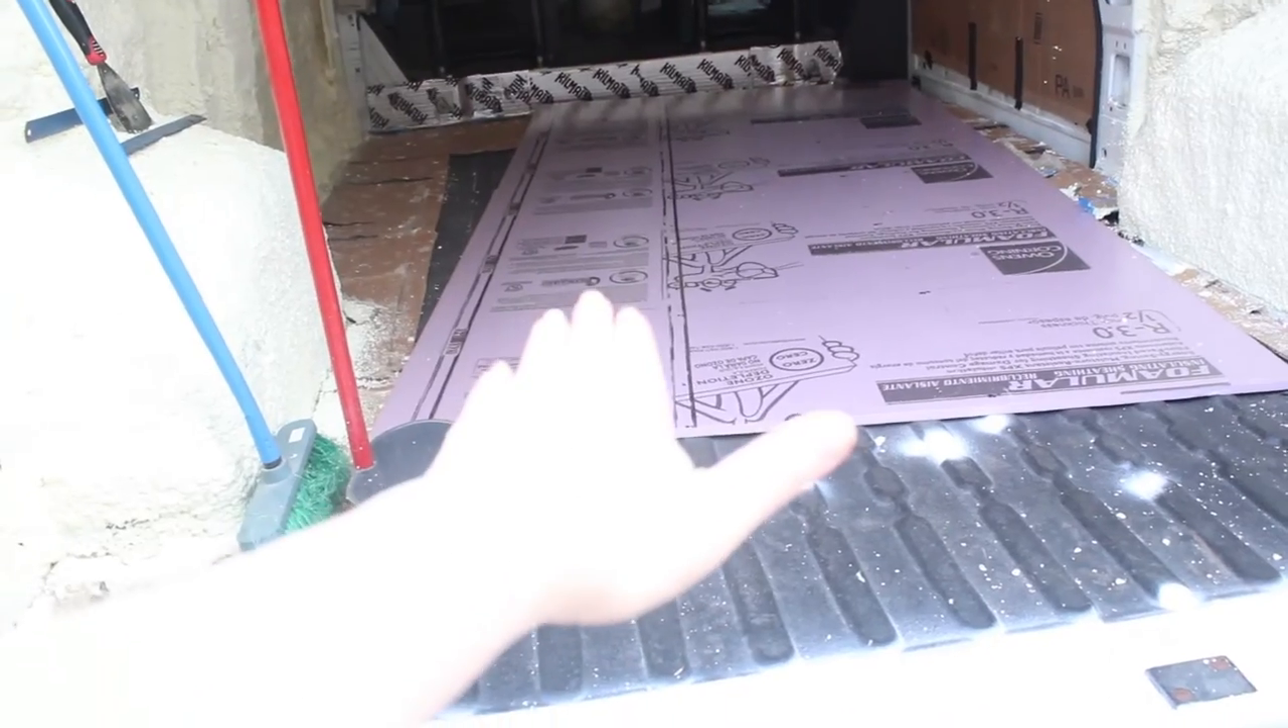We already started on putting down the foam on the bottom.